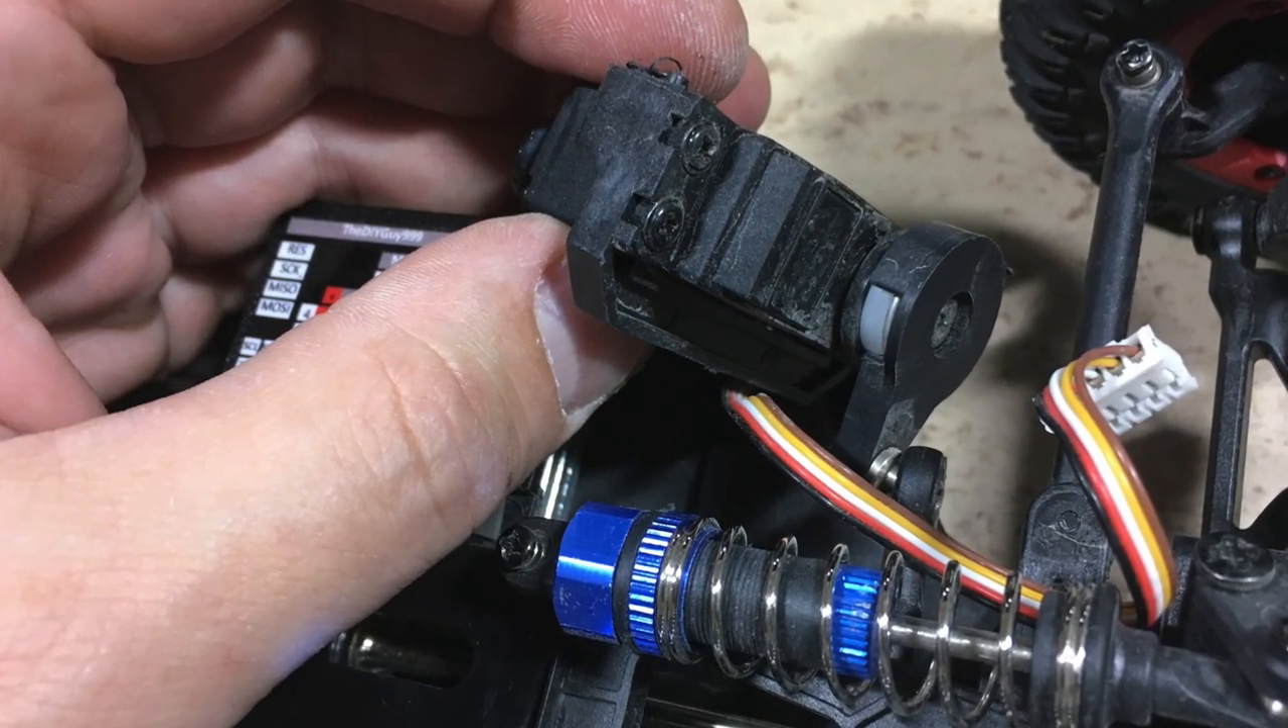The old 5 -pin steering servo is now removed.